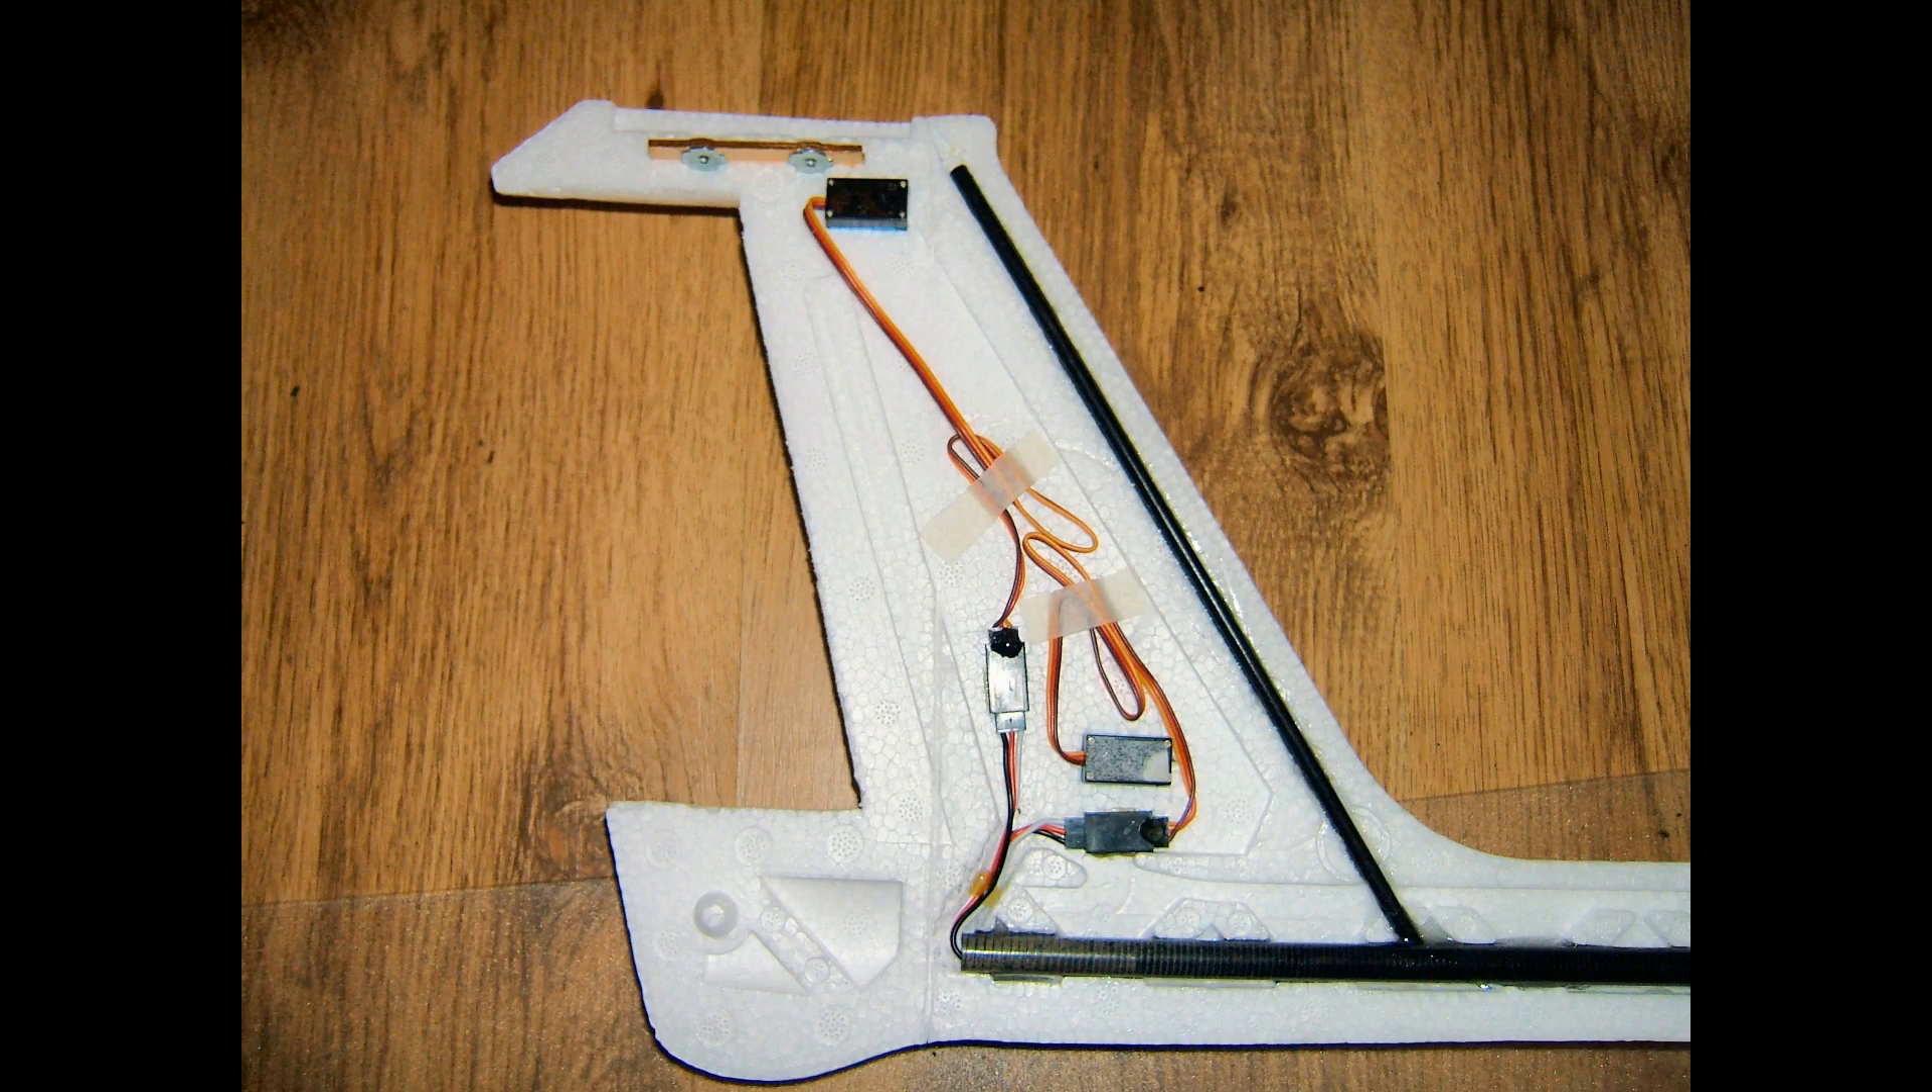That's a closer shot of the tail, you can see the glass fibre tube, and now the servos are also installed in there, they run out the boom.